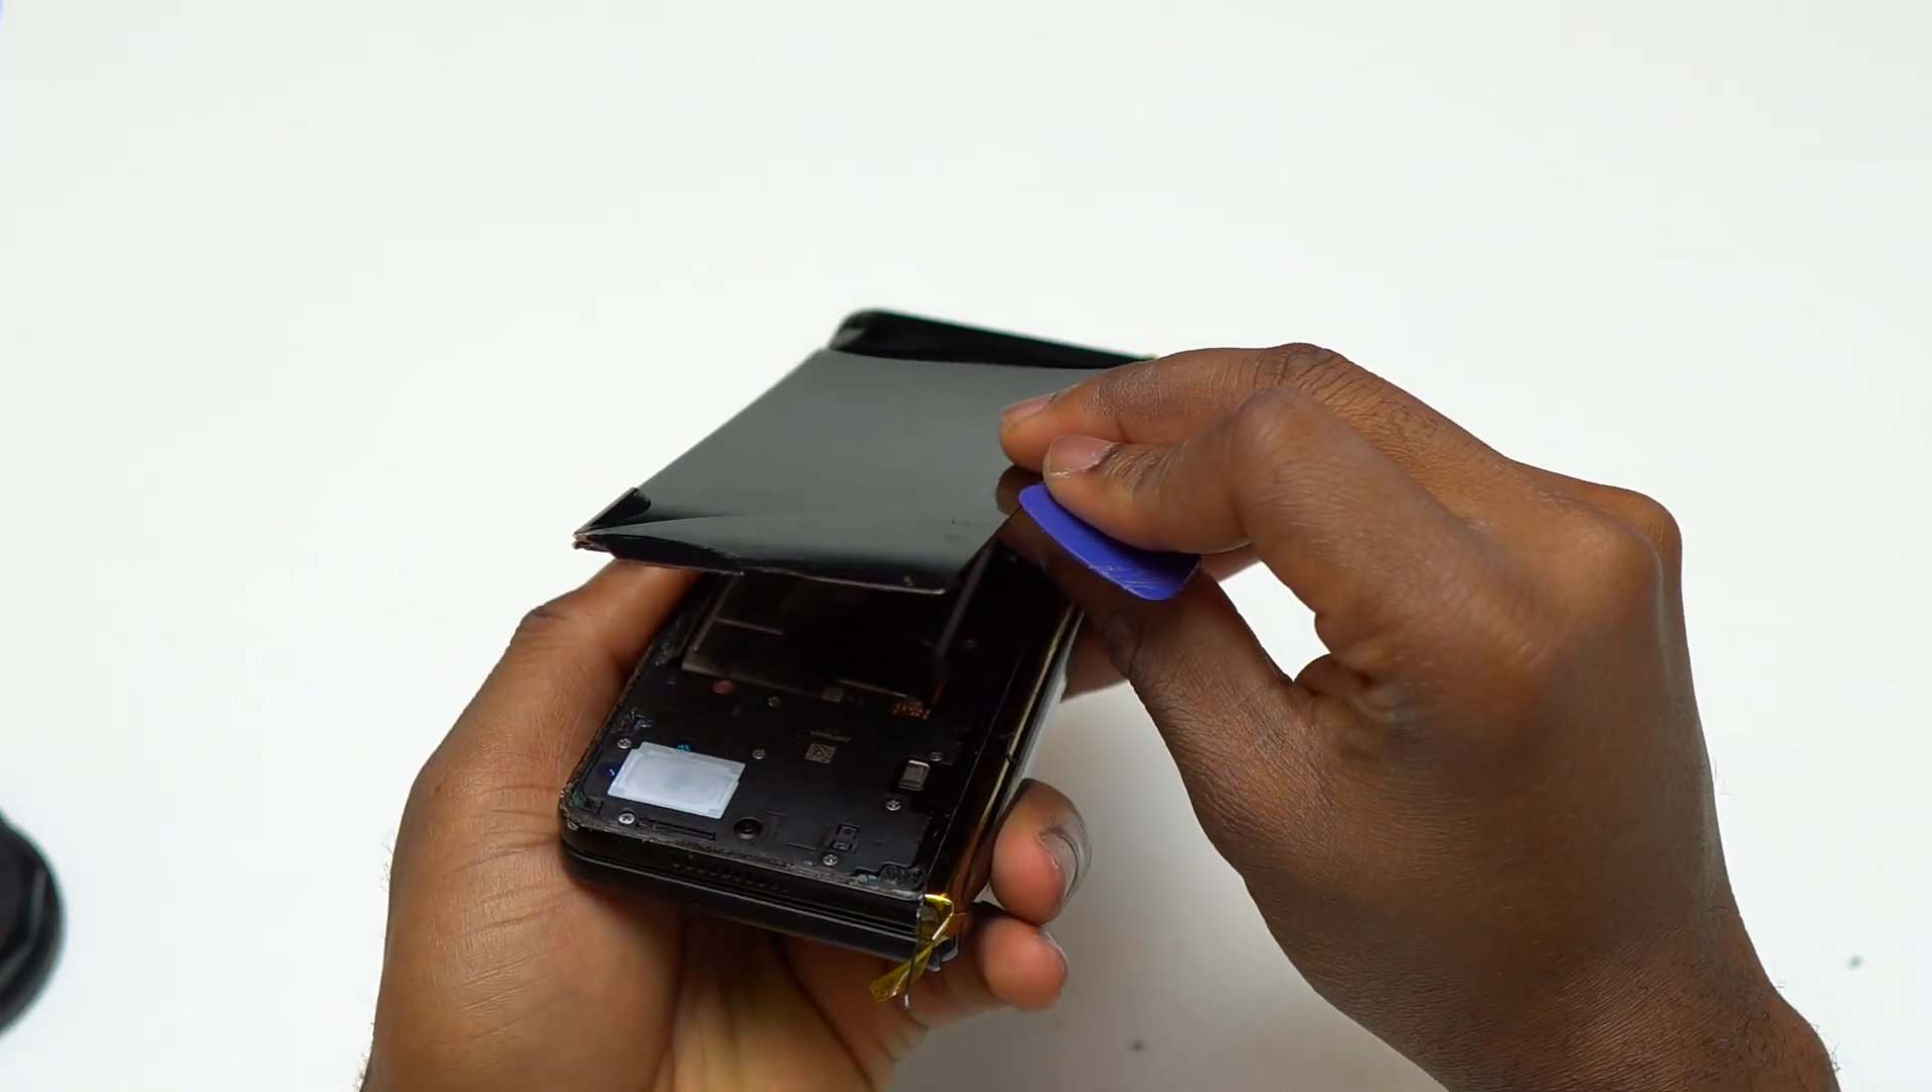I can say currently 80 percent of the screen is completely removed out of the body of the device.